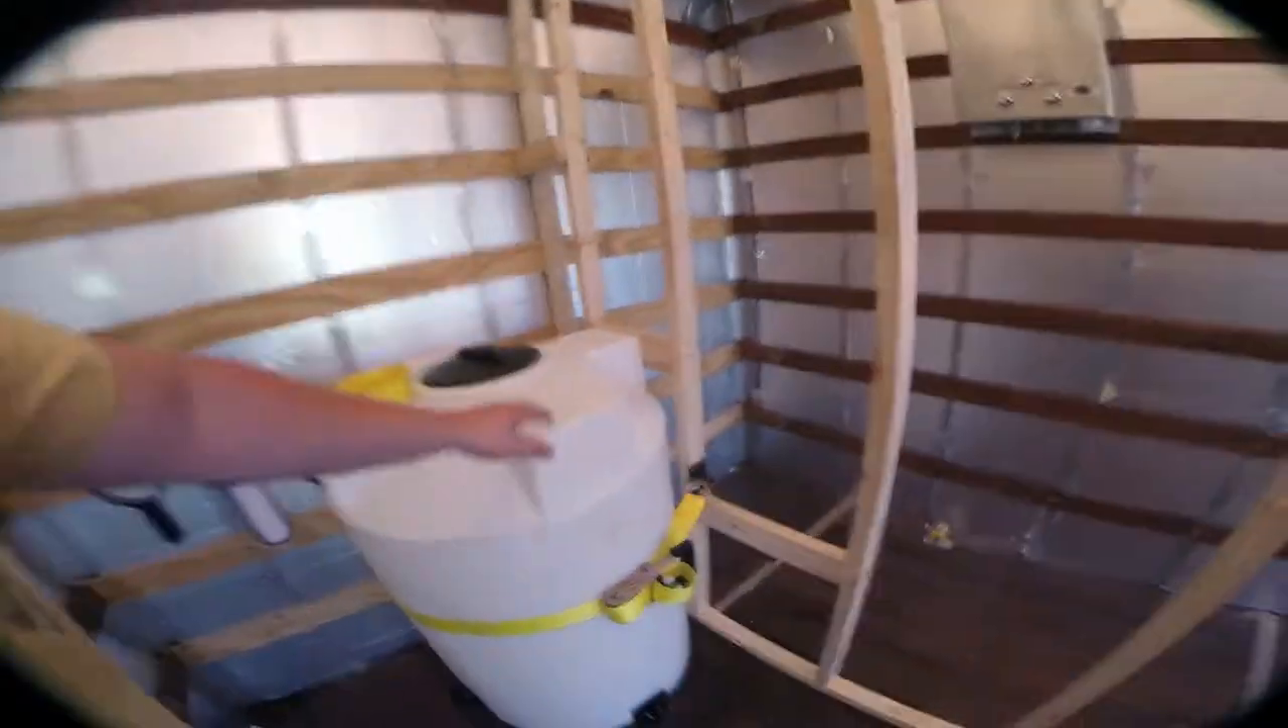So there's our water tank mounted and secured I mean this thing's not going anywhere.